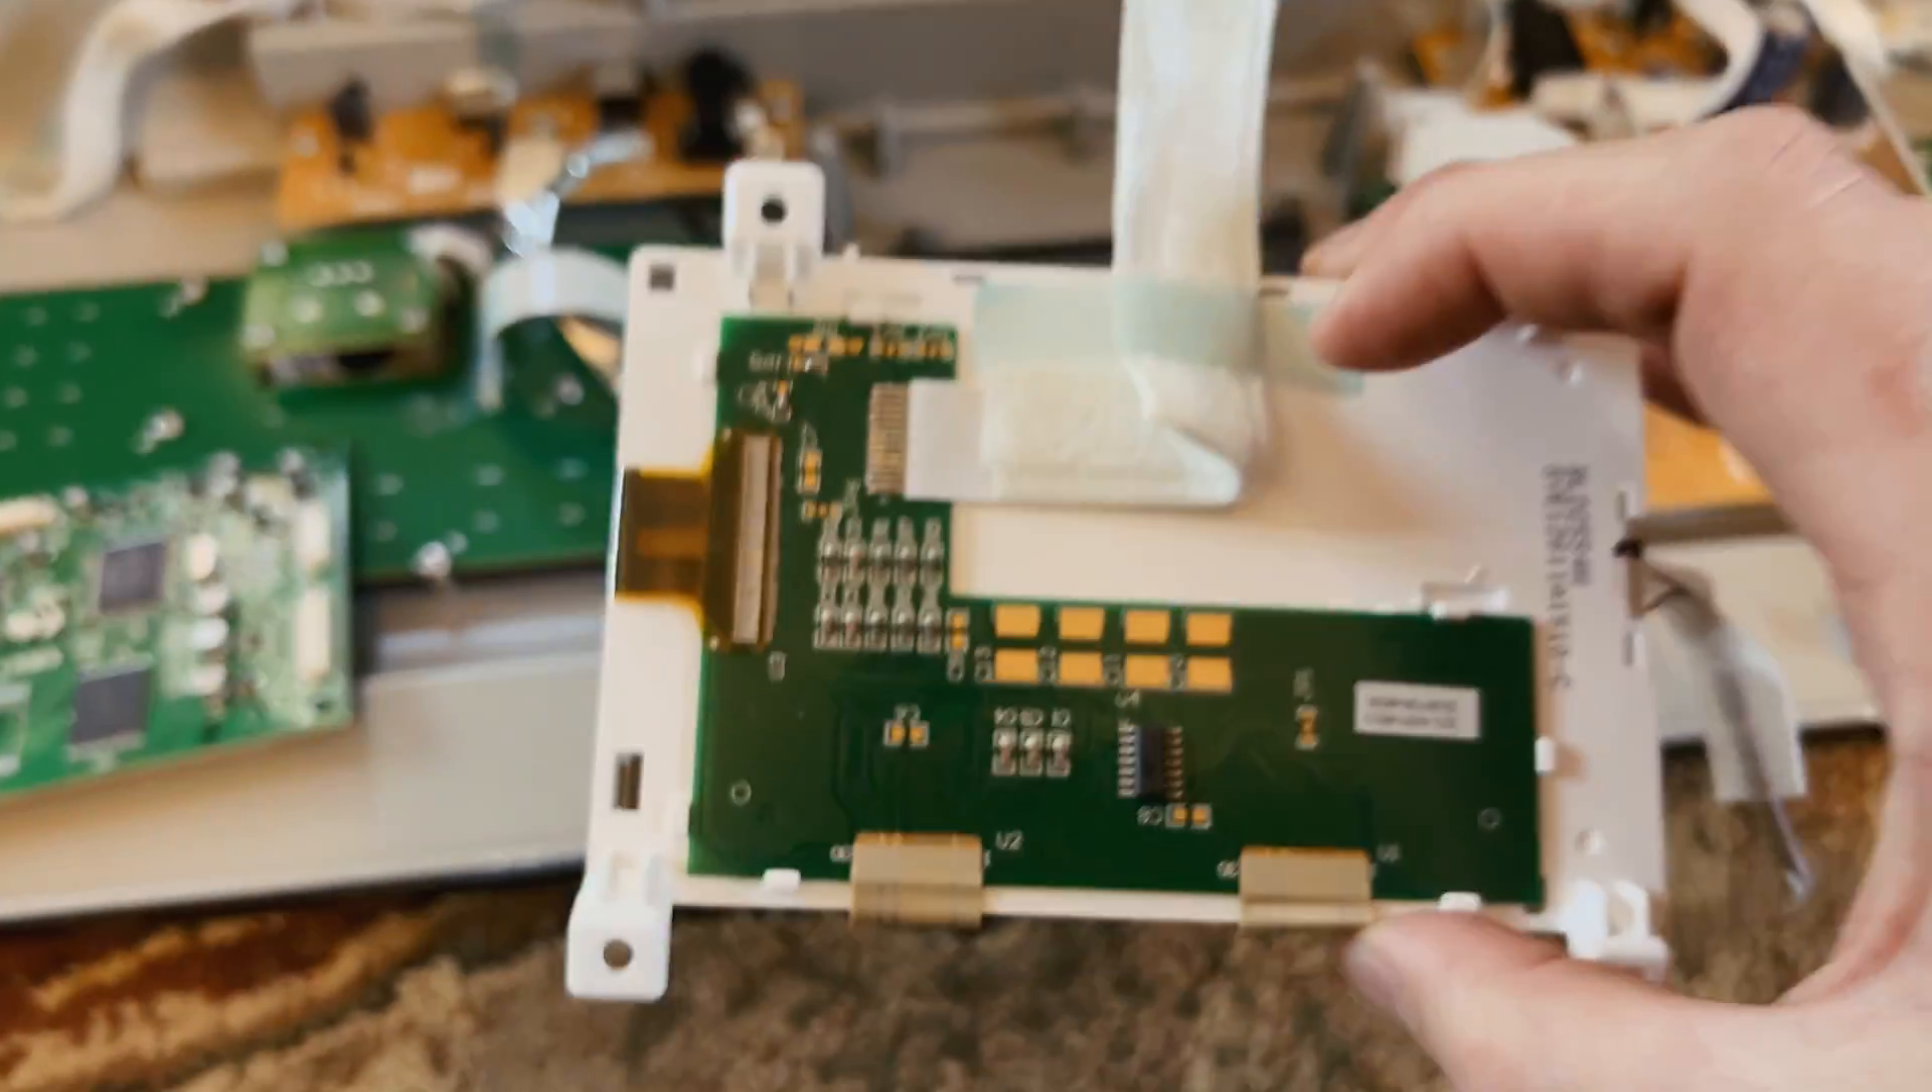And then with that, we have removed, minus some tape here, we have removed the actual LCD circuit board.